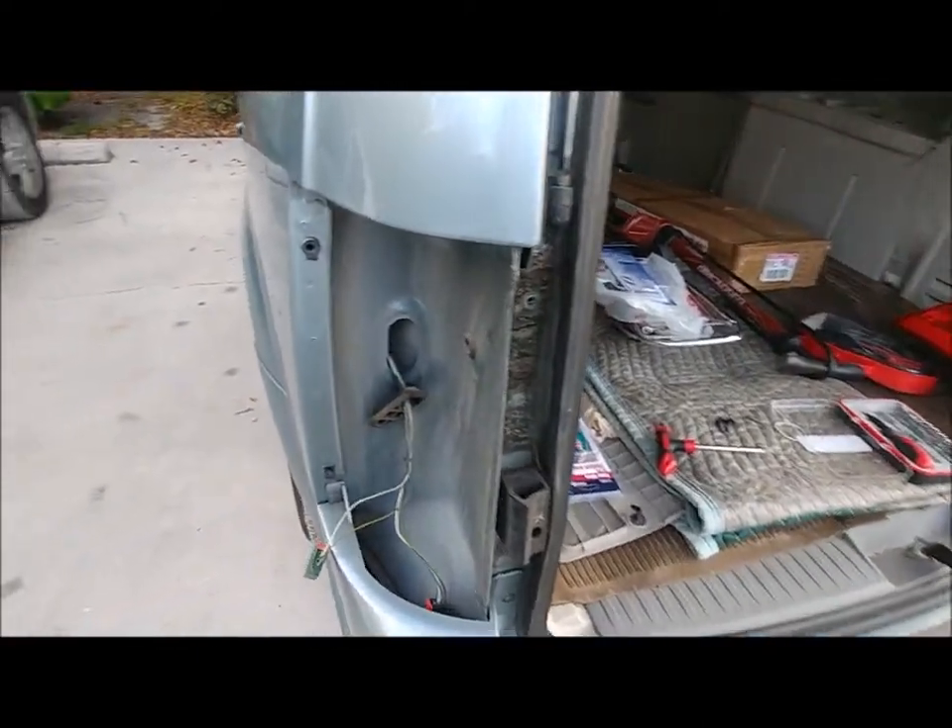So I've got my trailer wiring ready to go. Got my tail light out on the left side.